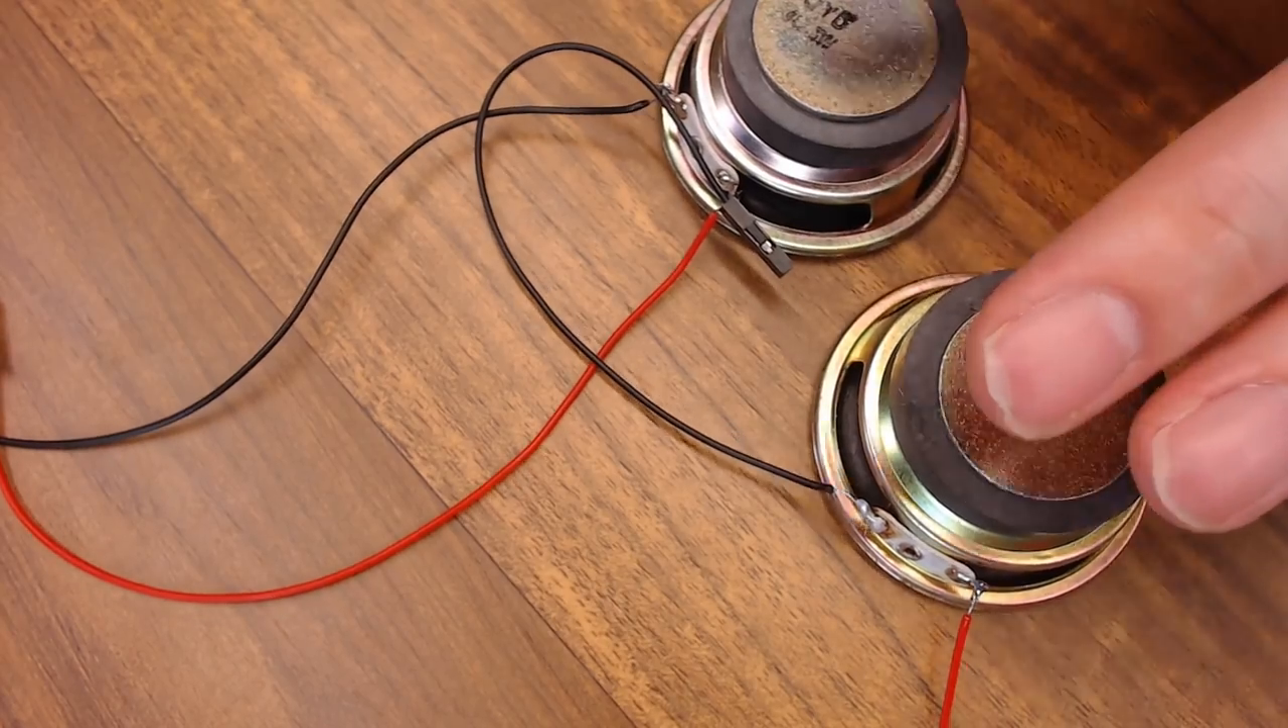Now we've got the leads on the speakers.